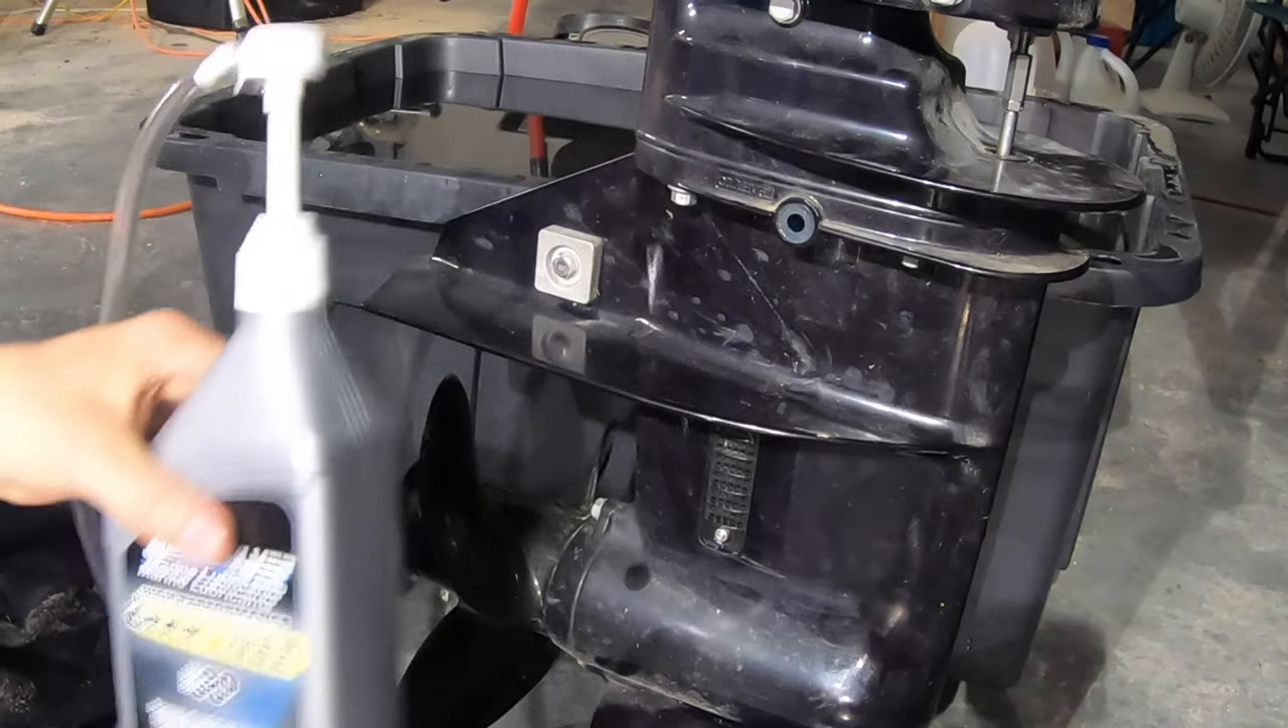We've got our pump installed in our bottle of lube.